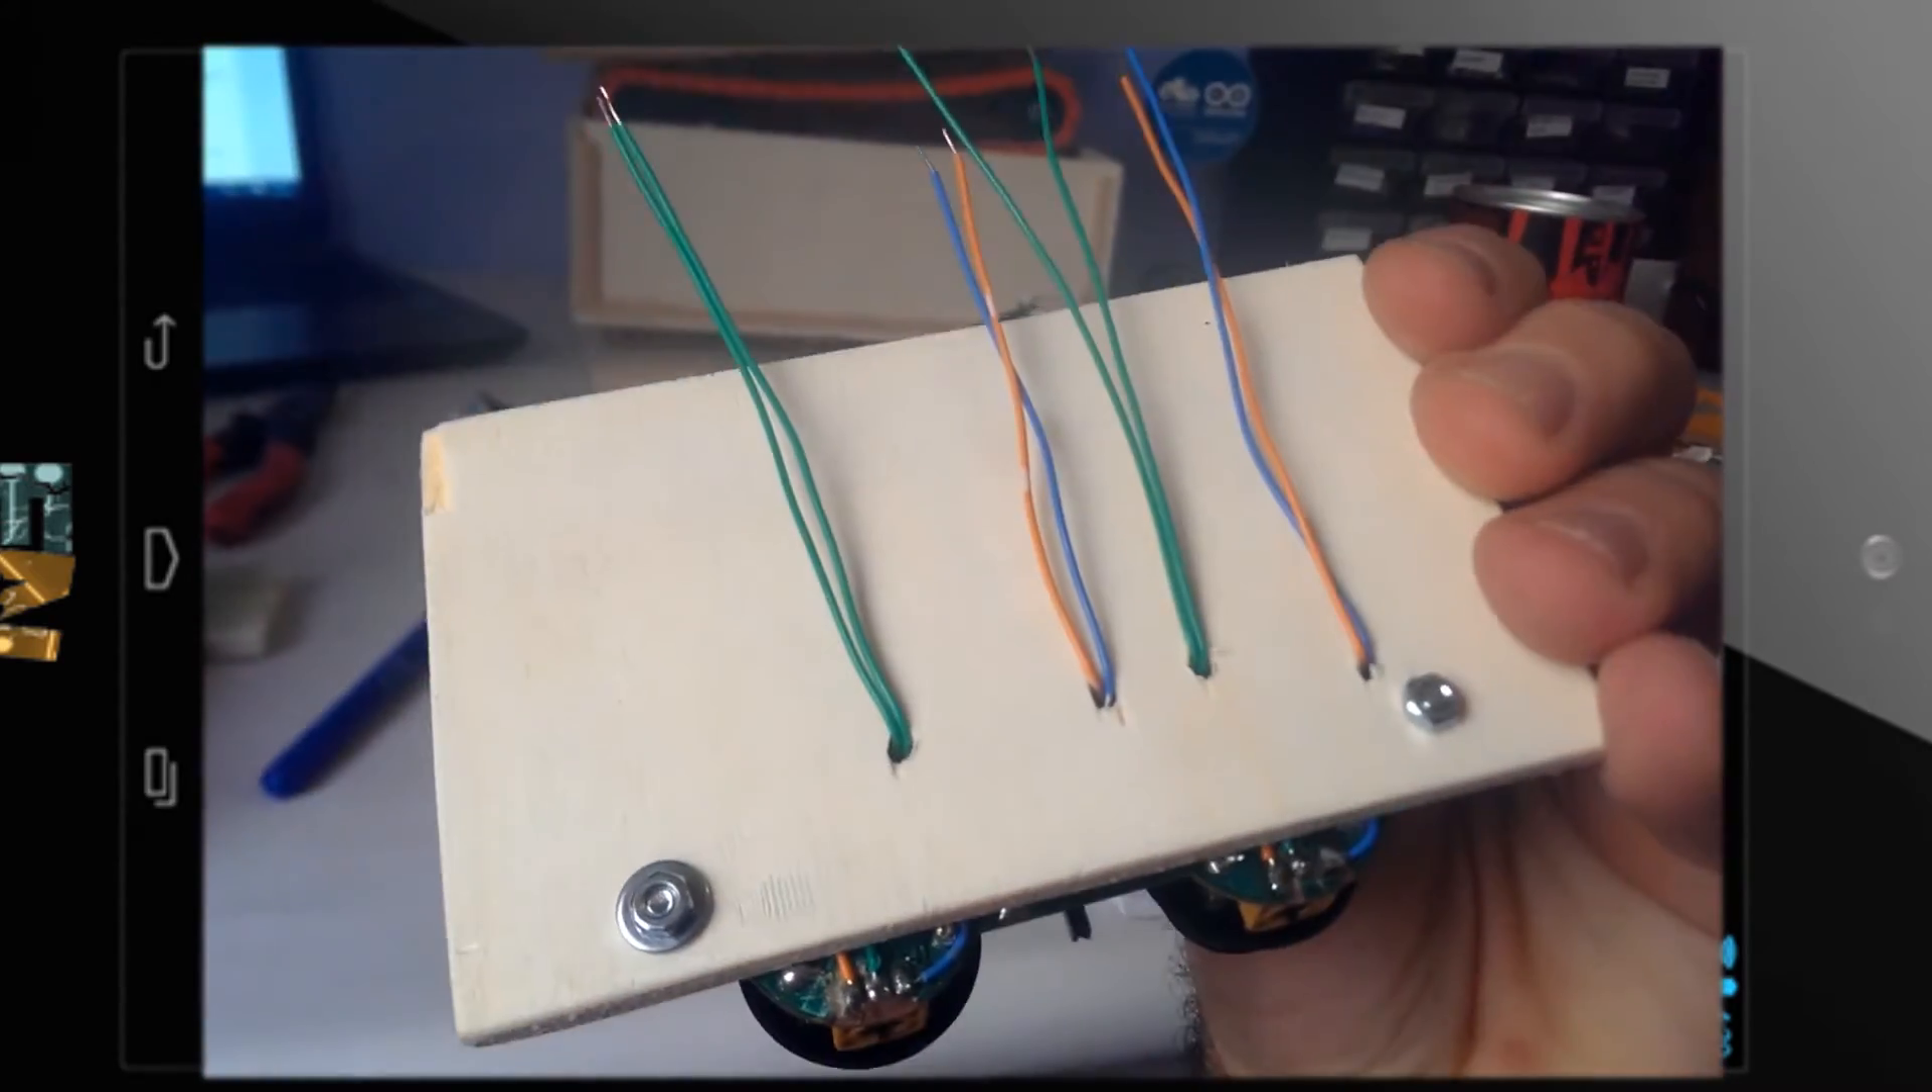We screw the joystick PCB to a wood plate passing the wires through some holes and we are done.